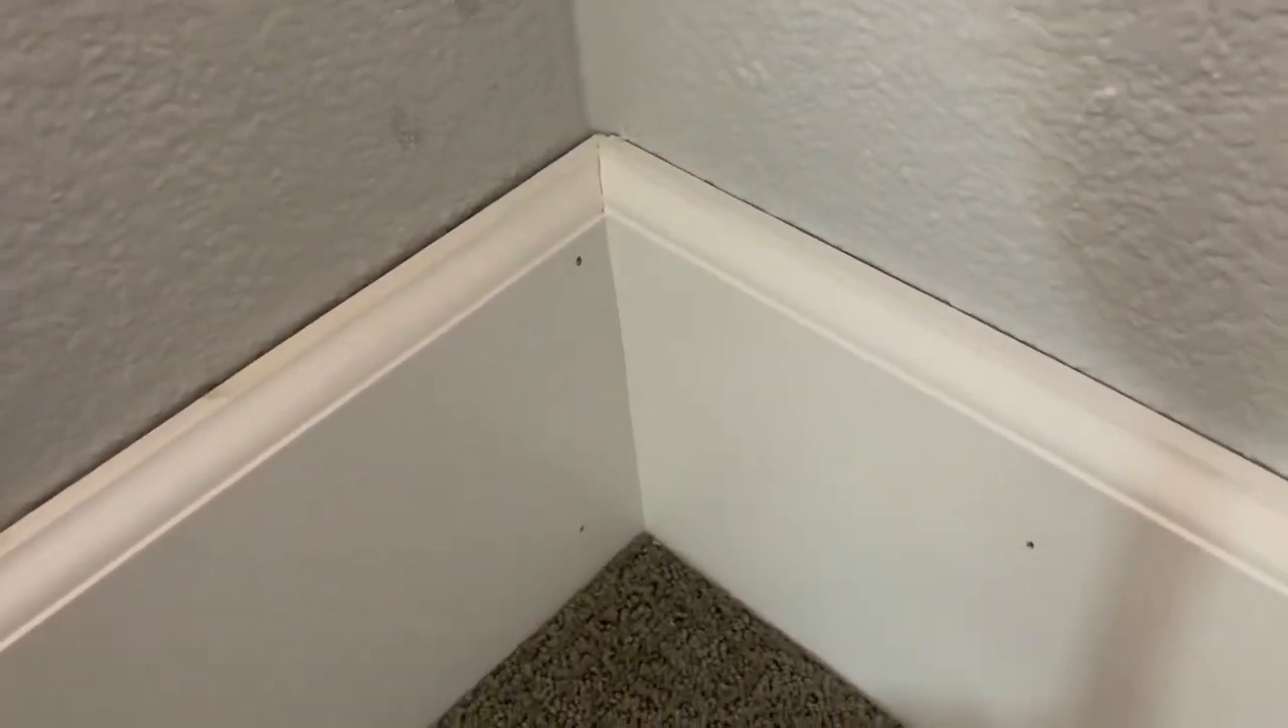Every corner just looks nice and tight it won't ever come apart and crack later on.